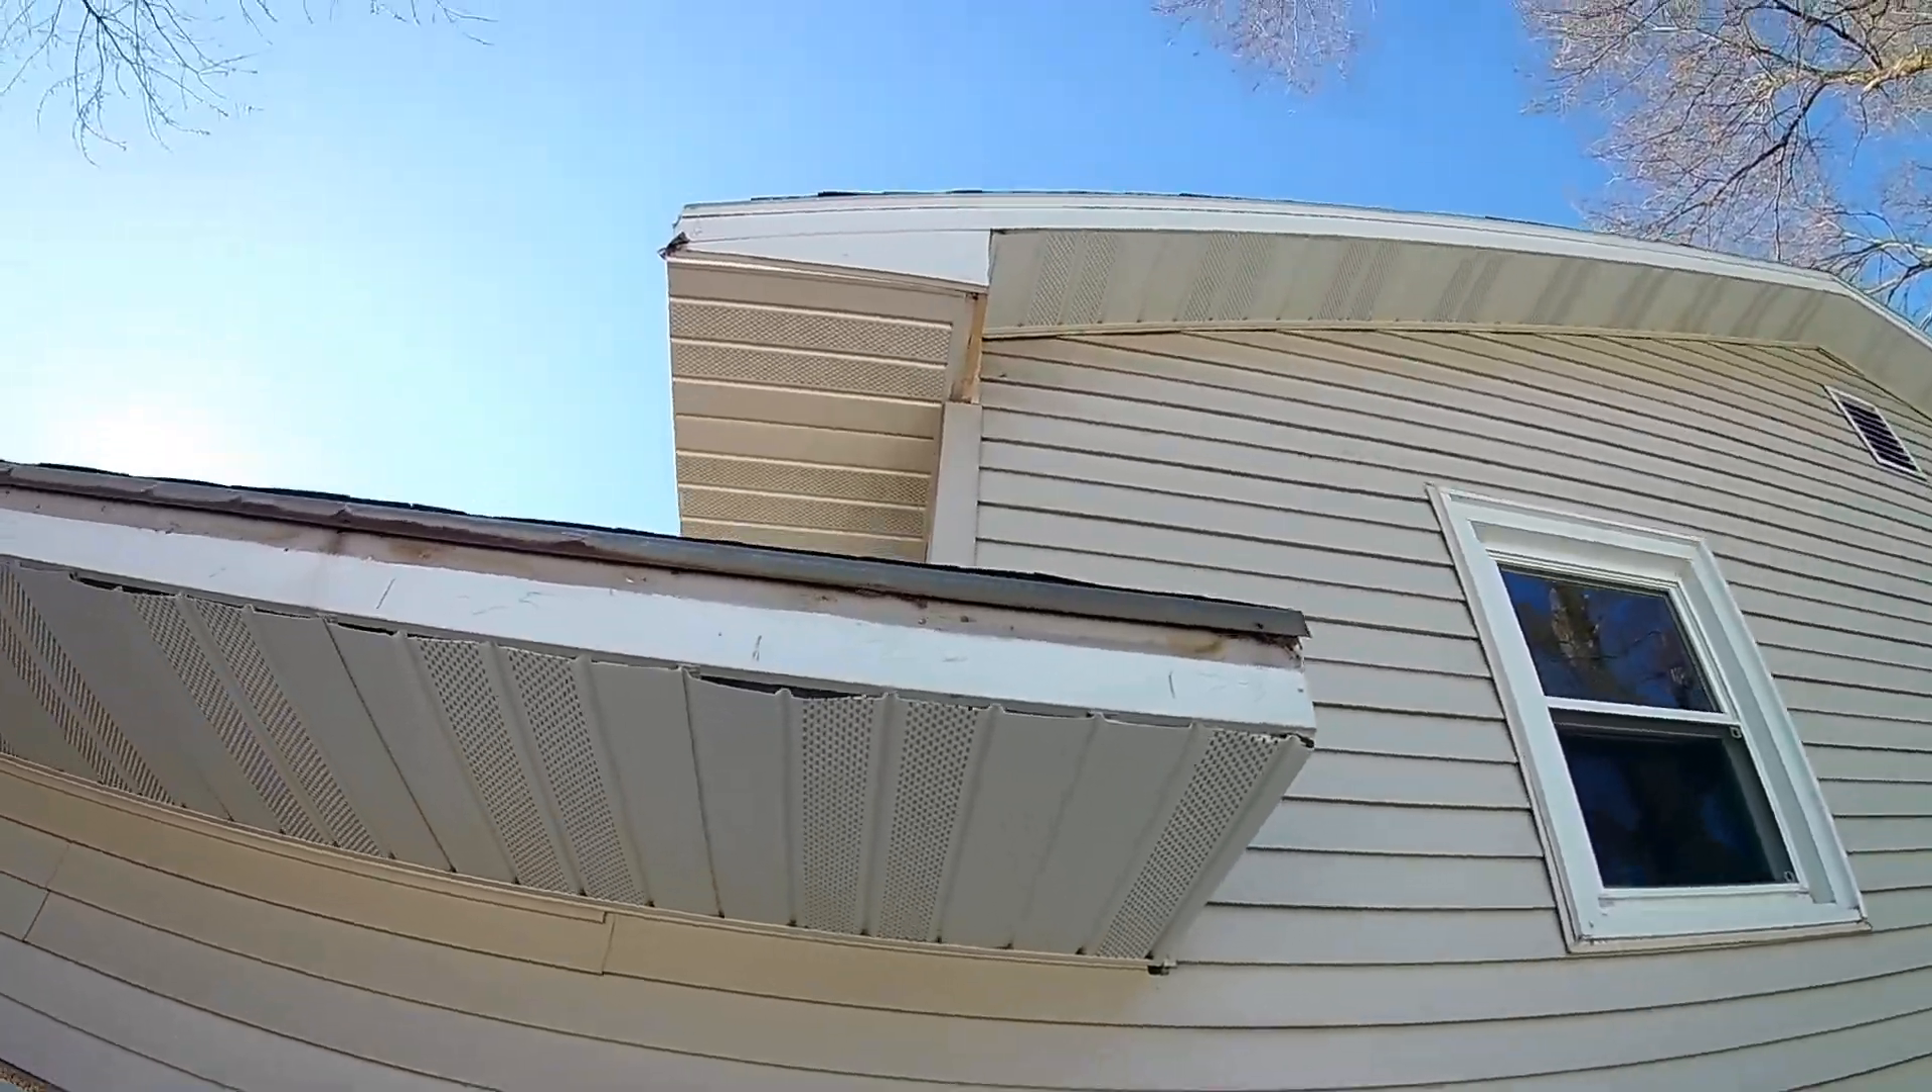And we got all the soffit on today.